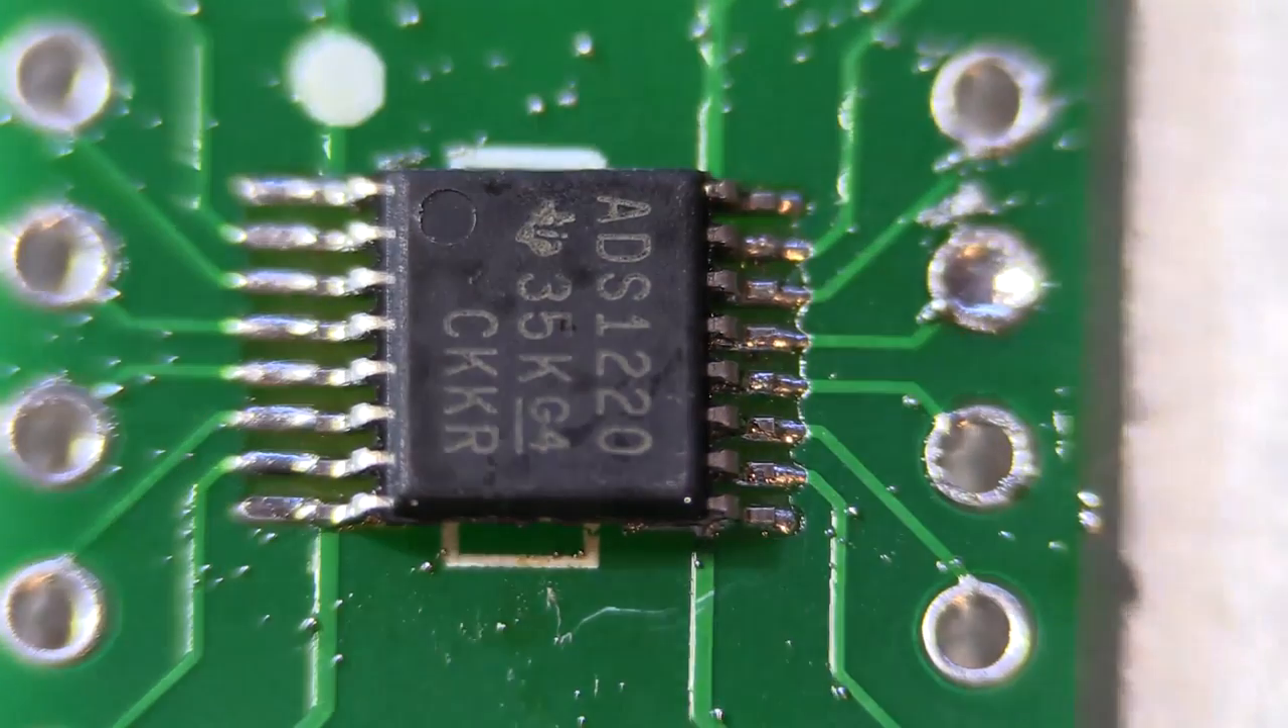All the pads look nicely lined up now.